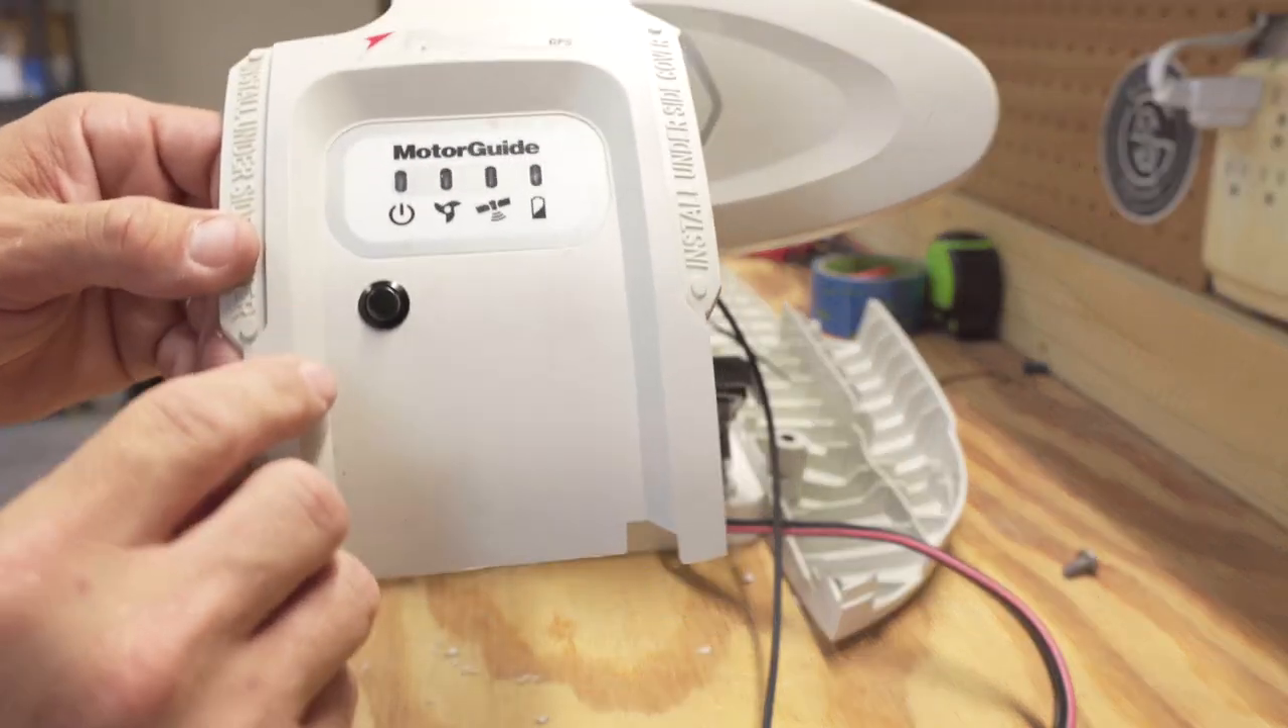So, that's the switch mounted up here just below the motor guide thing.